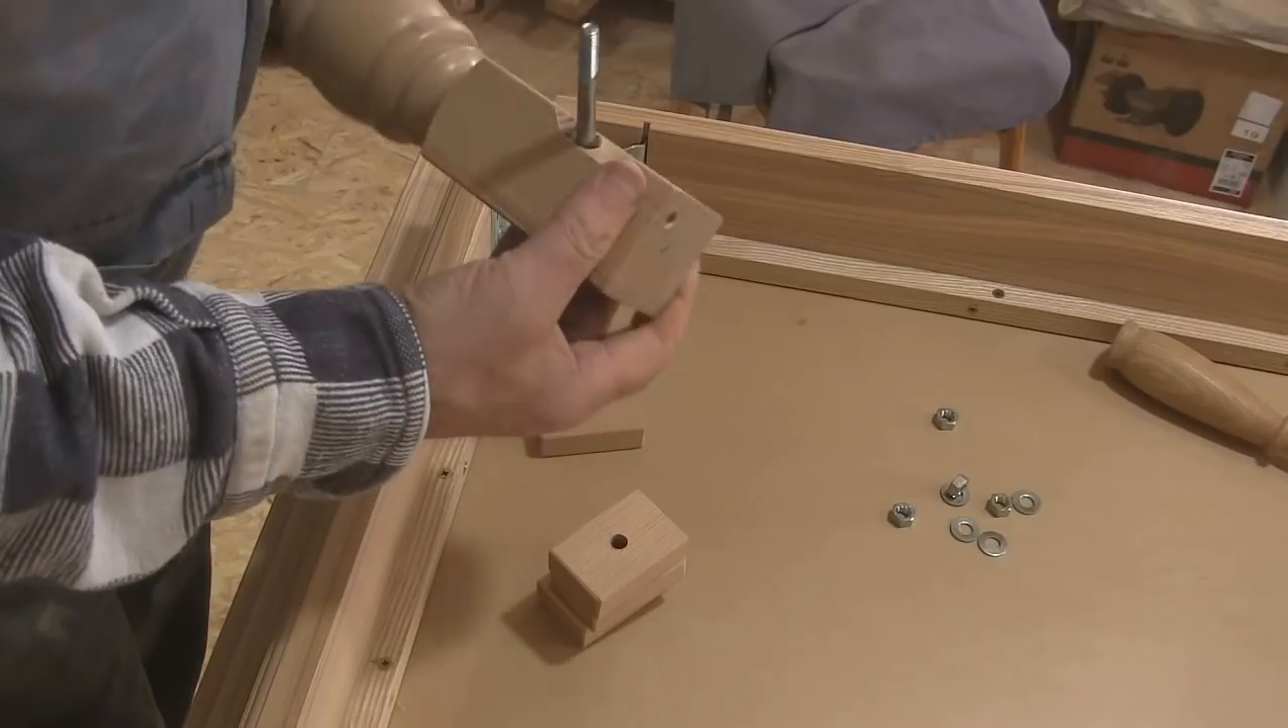В ножке просверлено отверстие. Вставлен штырь.